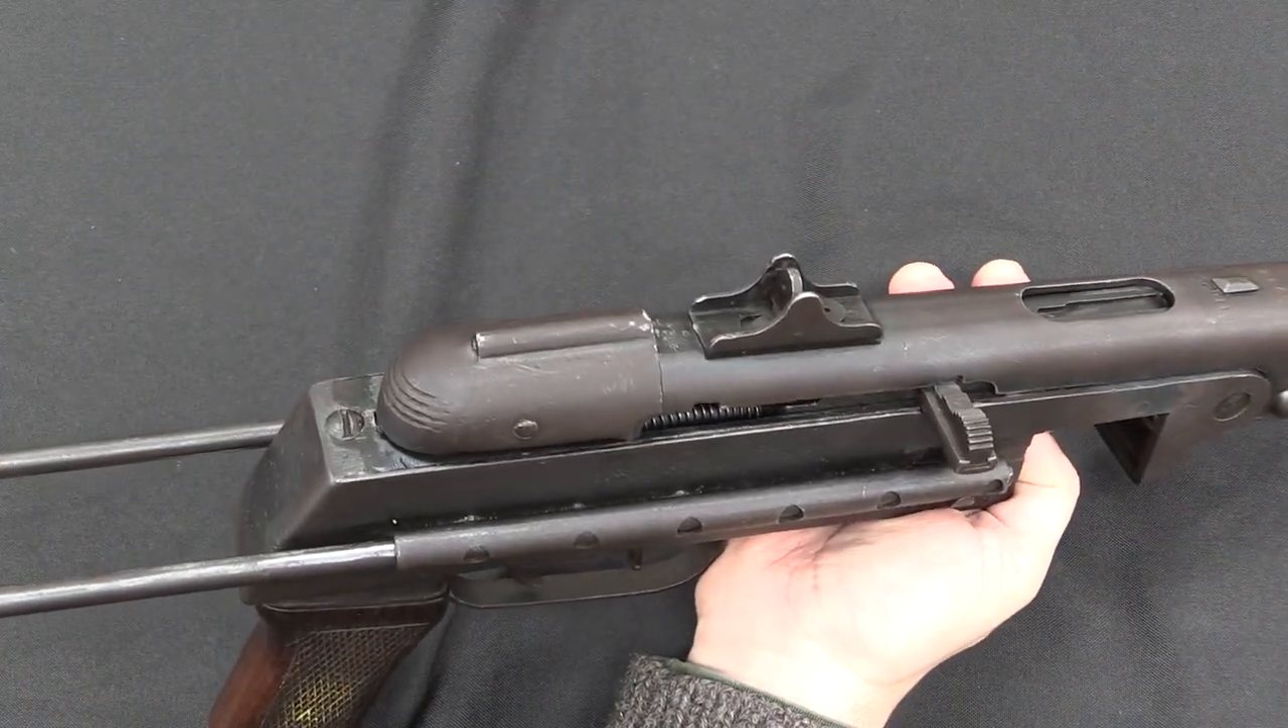This one's a little crudely put together, you can see there are a lot of kind of open gaps in the gun.